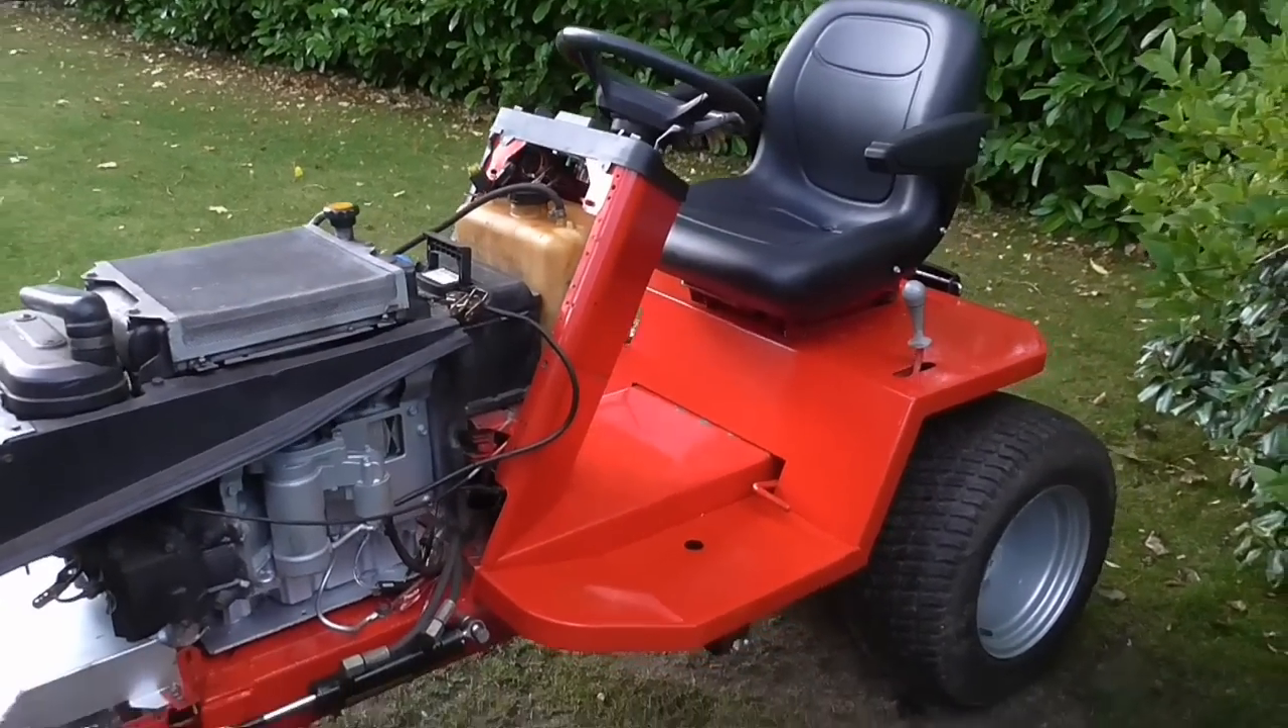Right, that's the seat on and it's looking quite good.